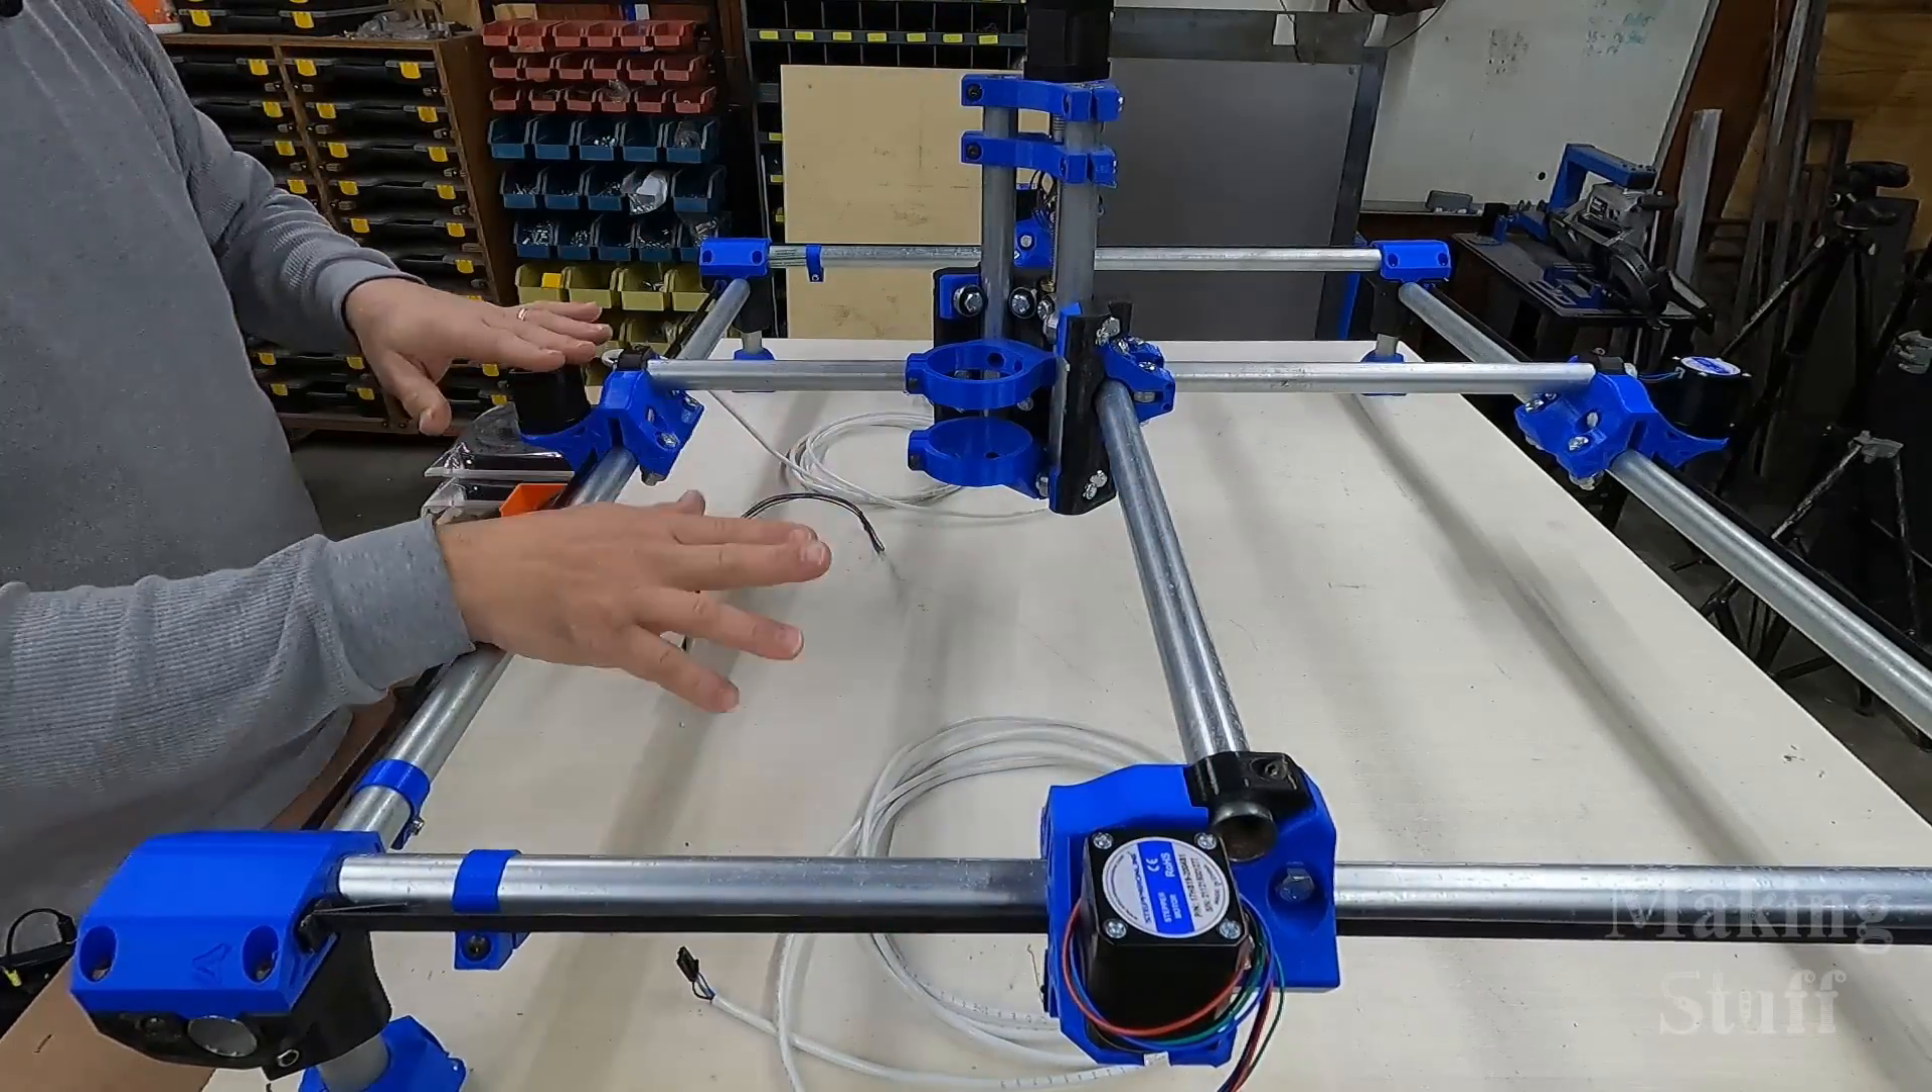So here's where the machine sits right now. It is completely assembled. I have got all of the motors mounted.